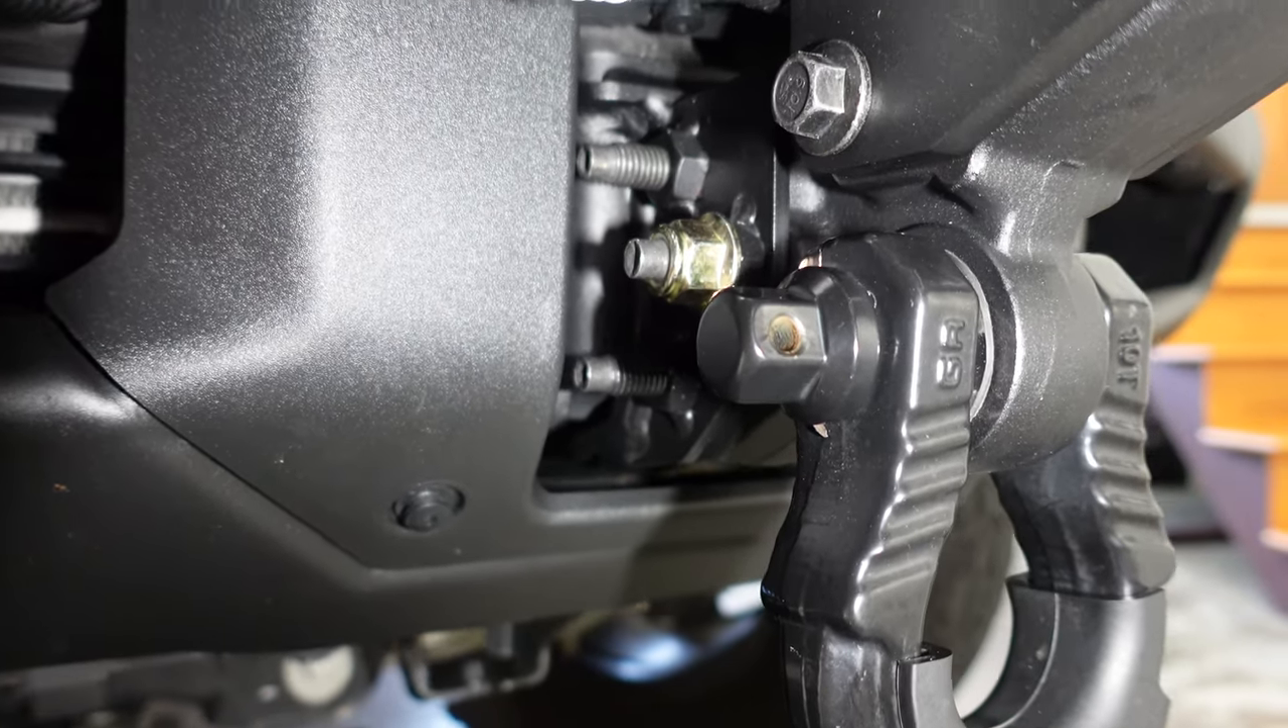But I happen to have a couple of the right size metric nuts, and that's the yellow zinc nut. We just spun a nut on there and tightened it up to act as a lock nut.